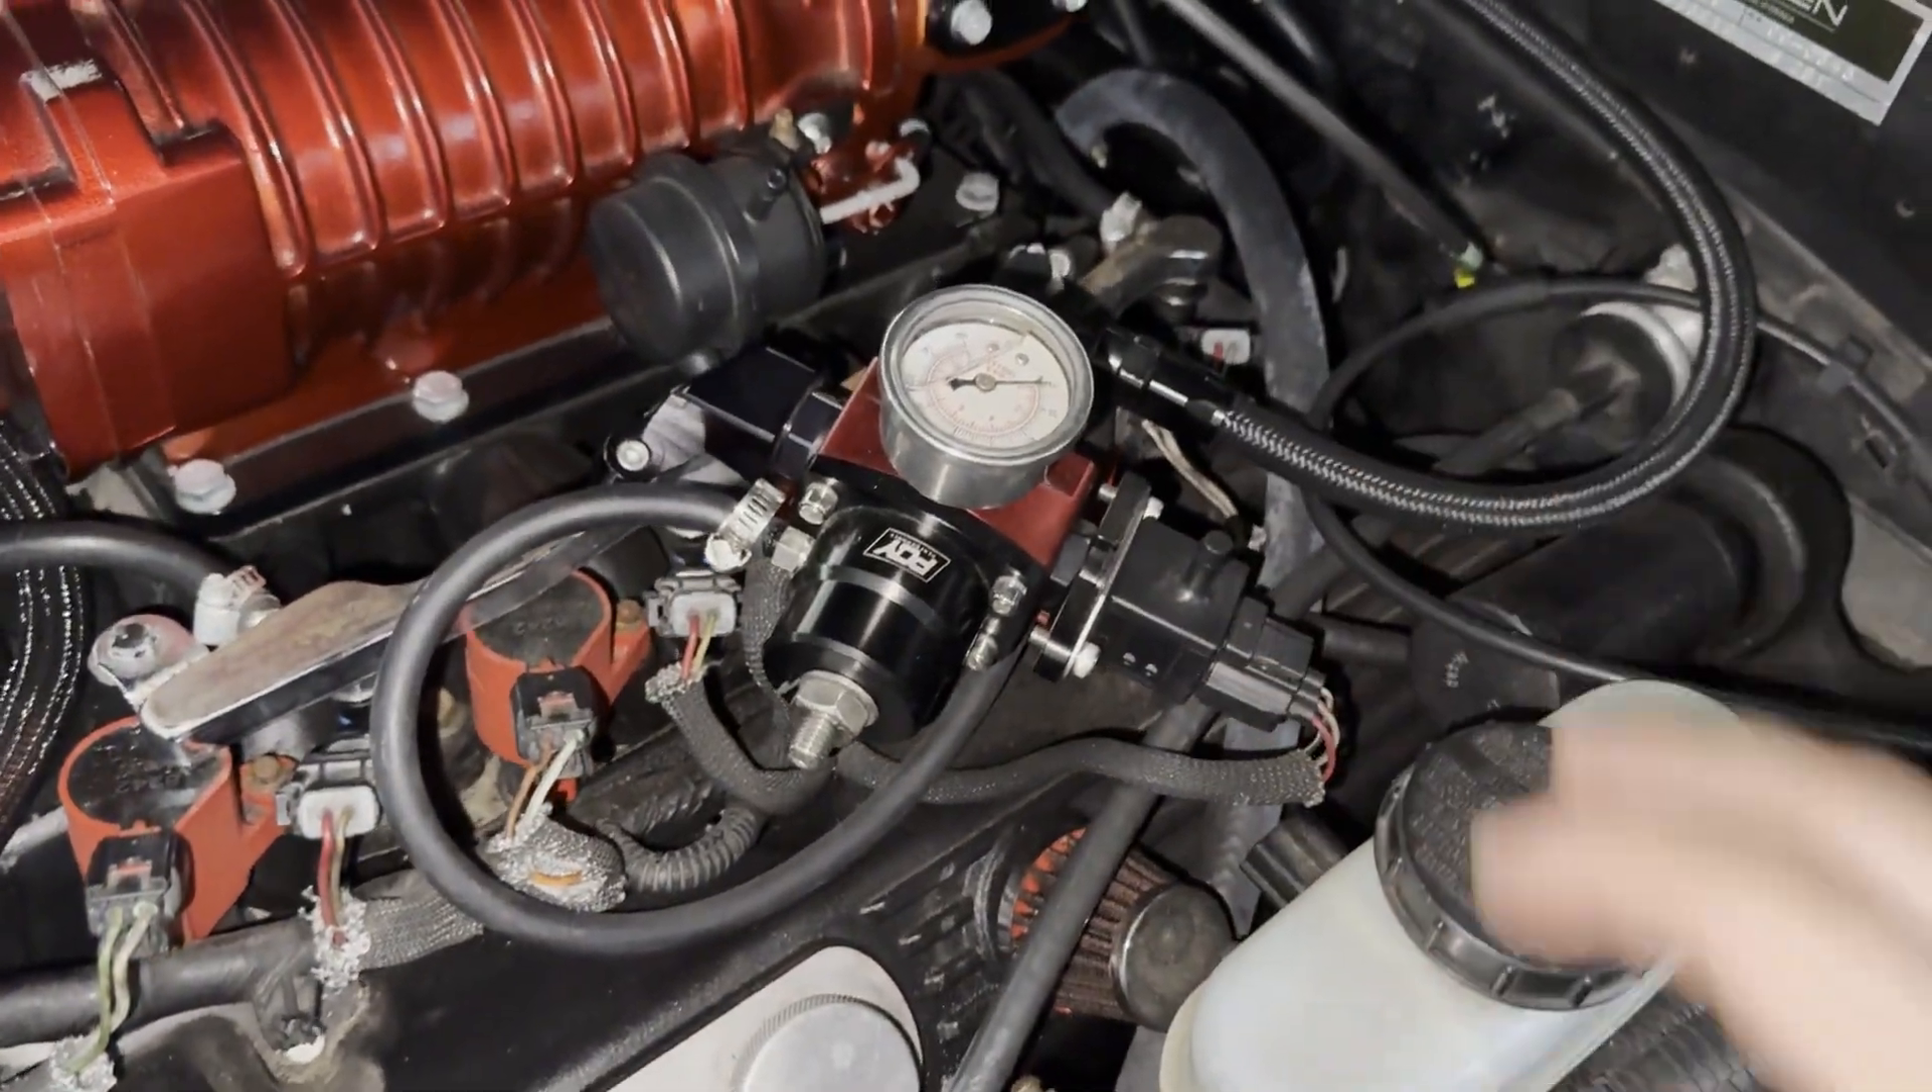So coming over here and looking at the car, you see we've got our fuel pressure regulator here for our return fuel system that we installed not long ago.